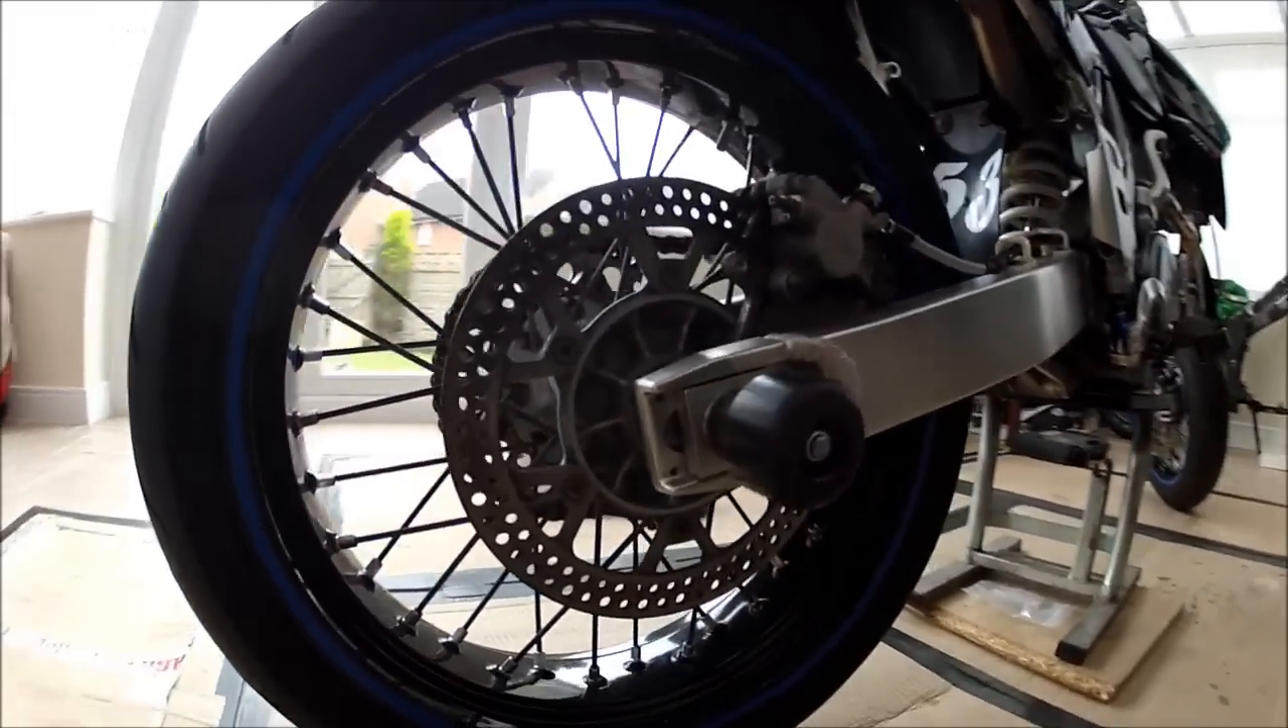Rear axle sliders are fitted.